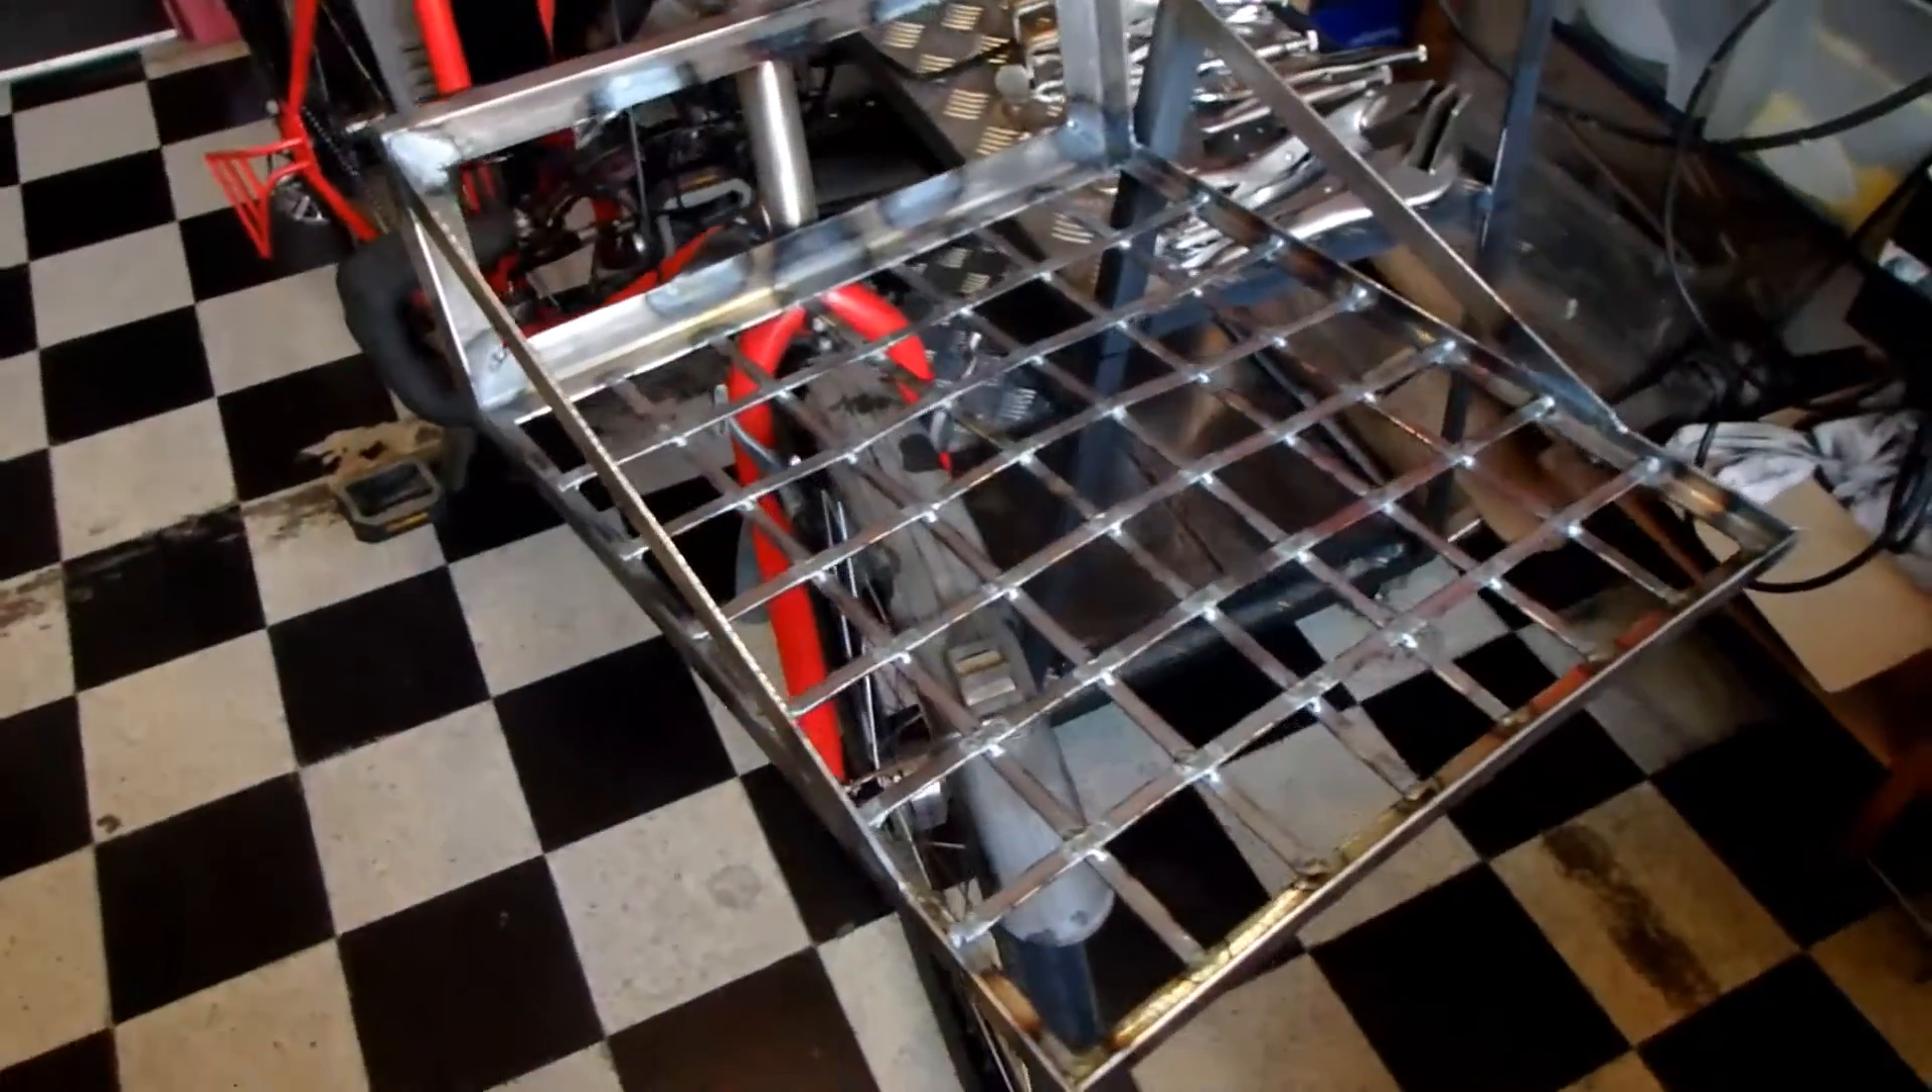See now I have the basket in place.